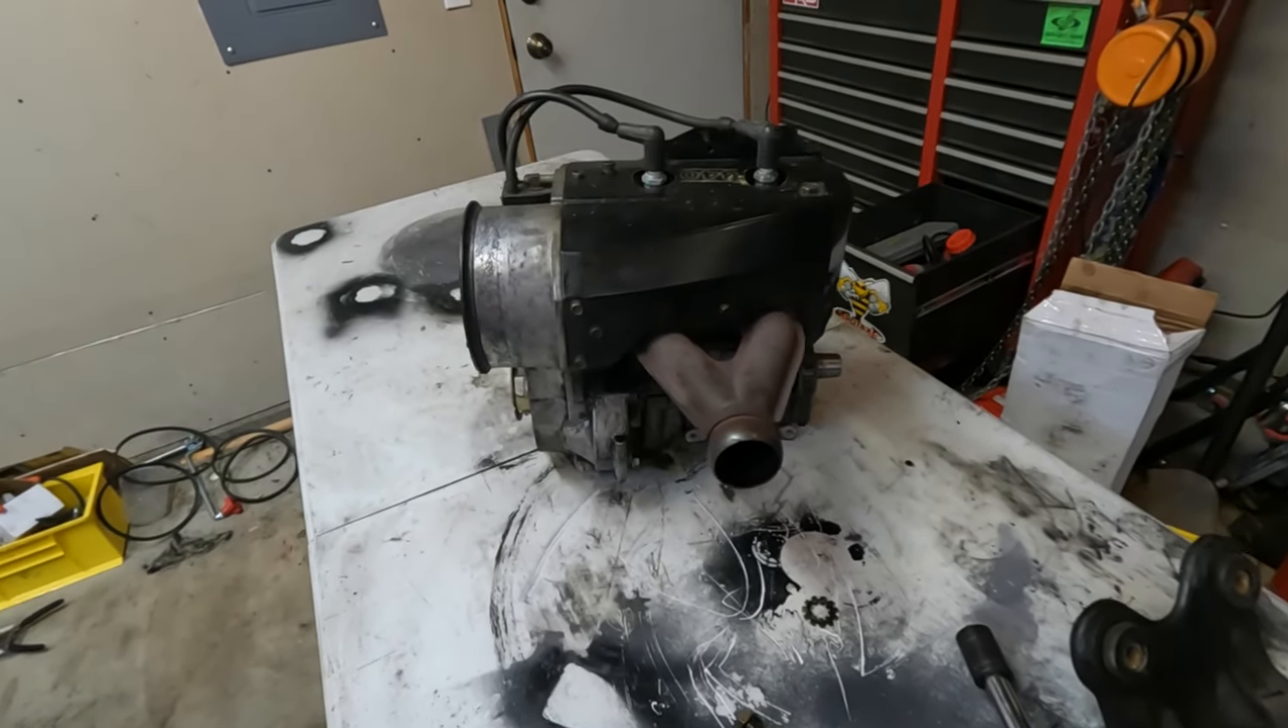Got the engine out. That was the main goal for today.